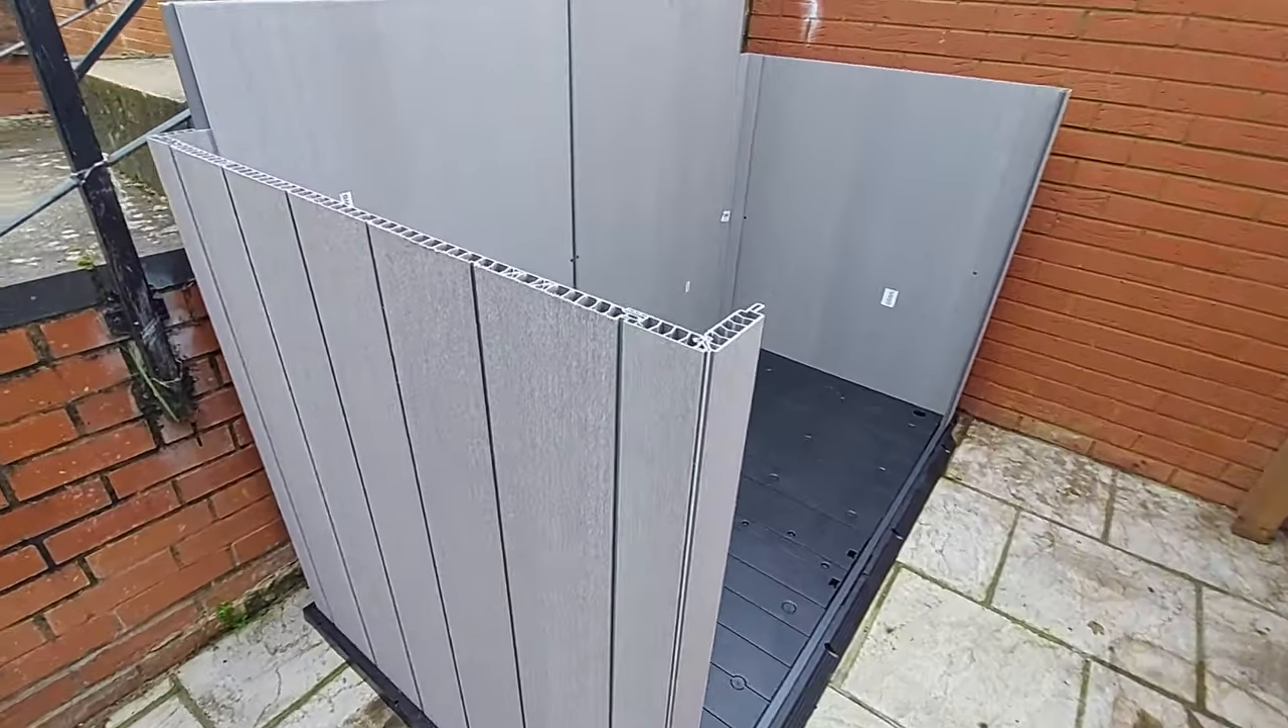As you can see now the side panels have been fixed as well.